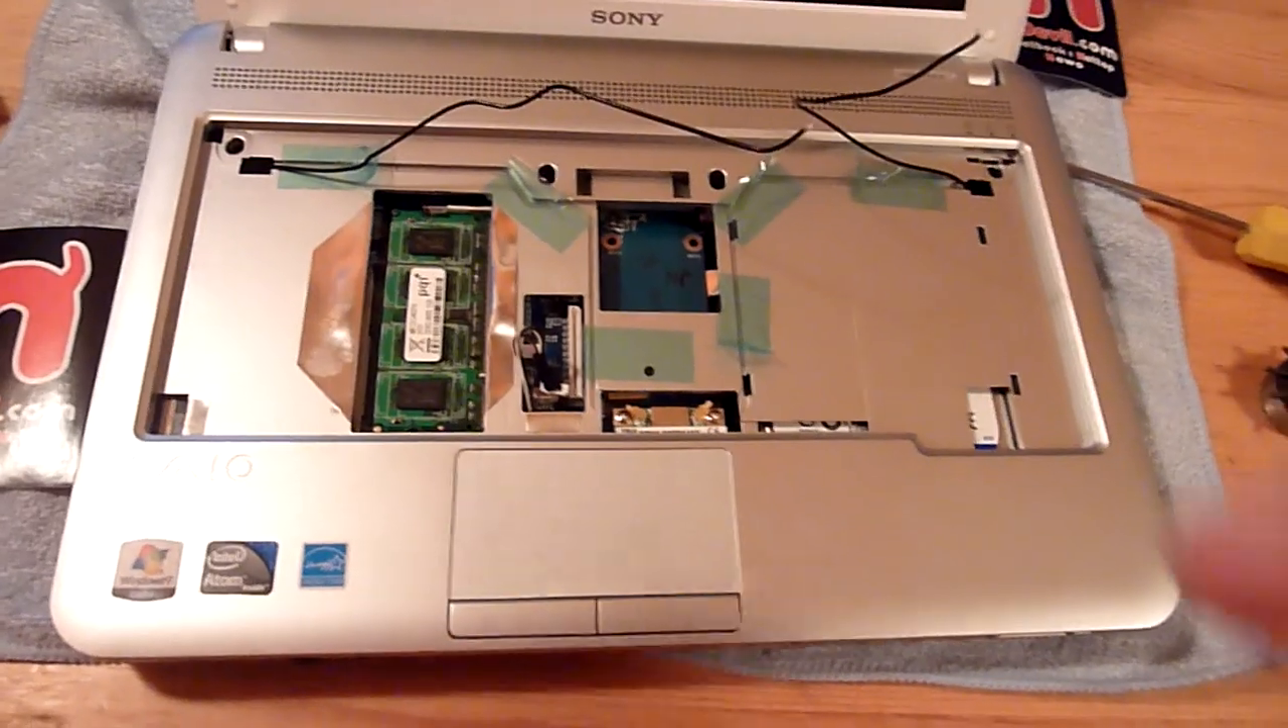And as you can see here we already have the RAM here.